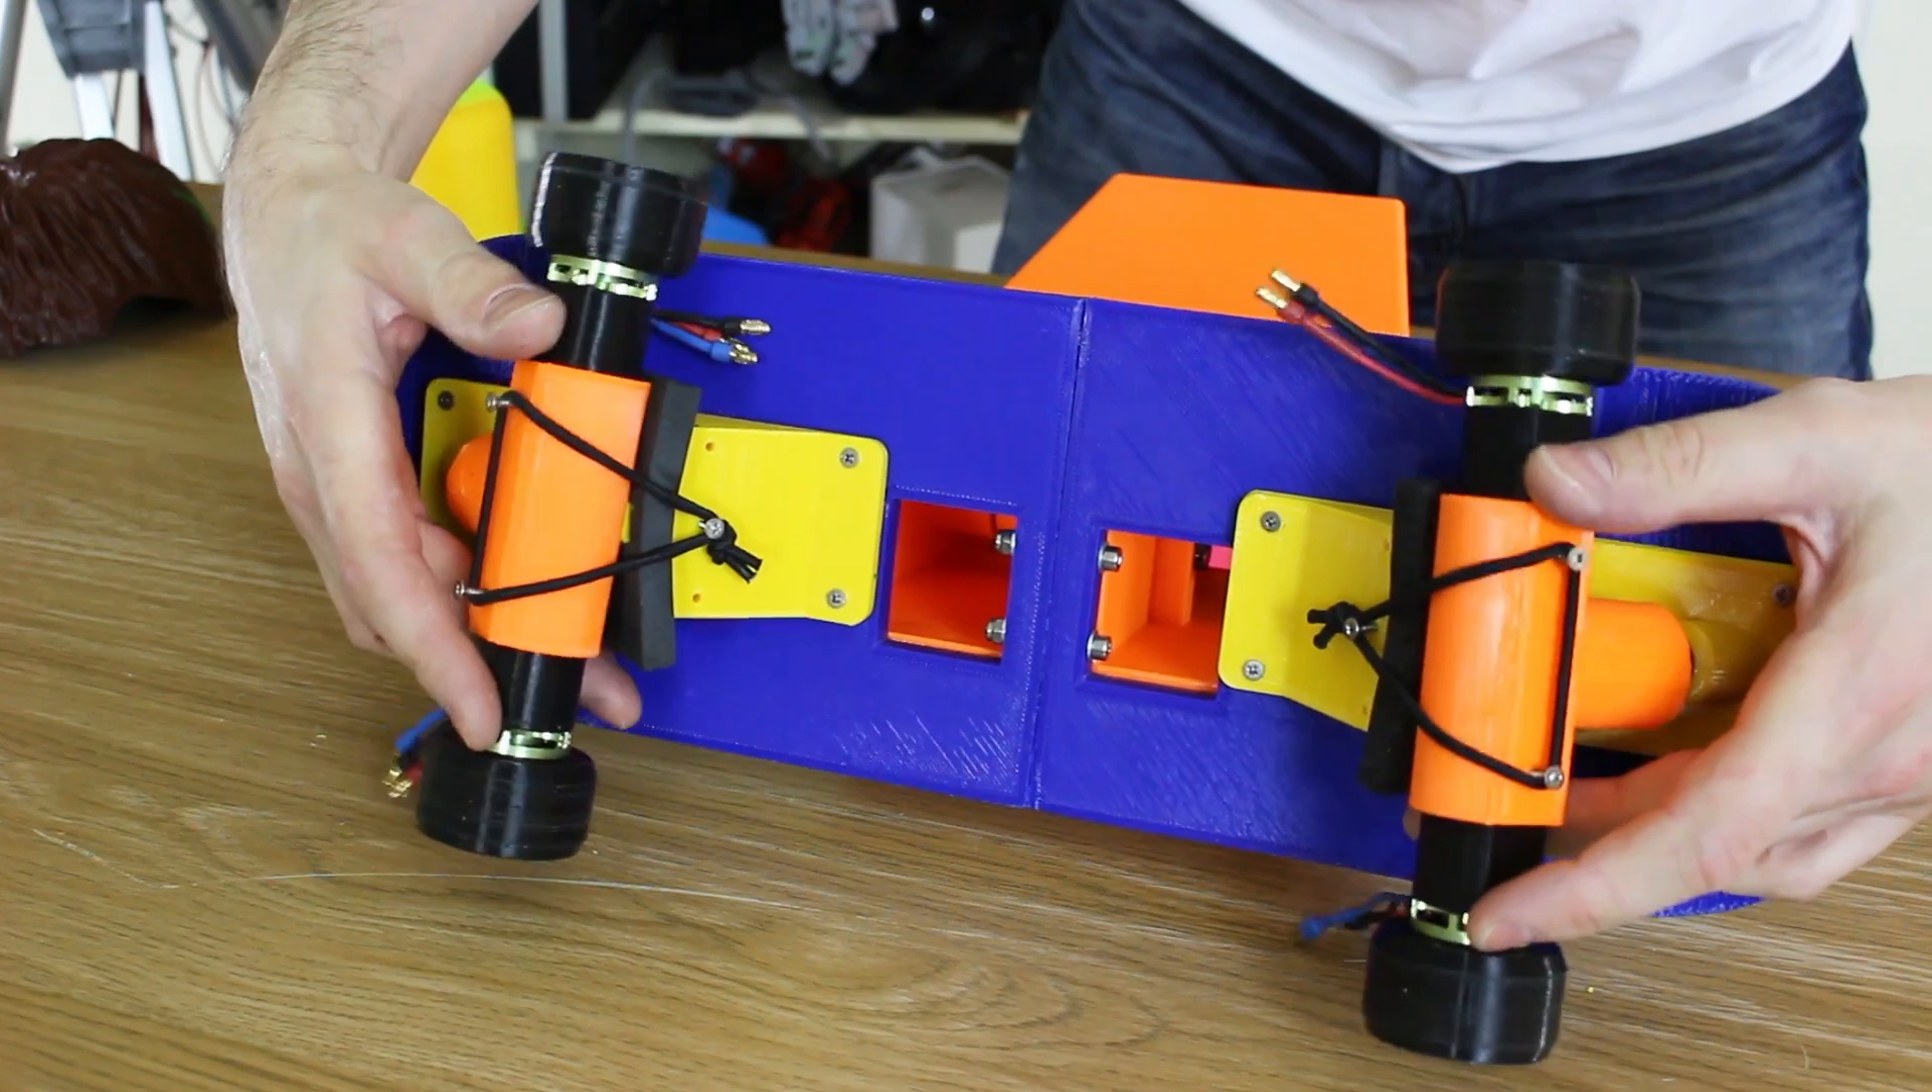I've got a couple of bungee cords that hold these trucks on and stop the wheels falling off.